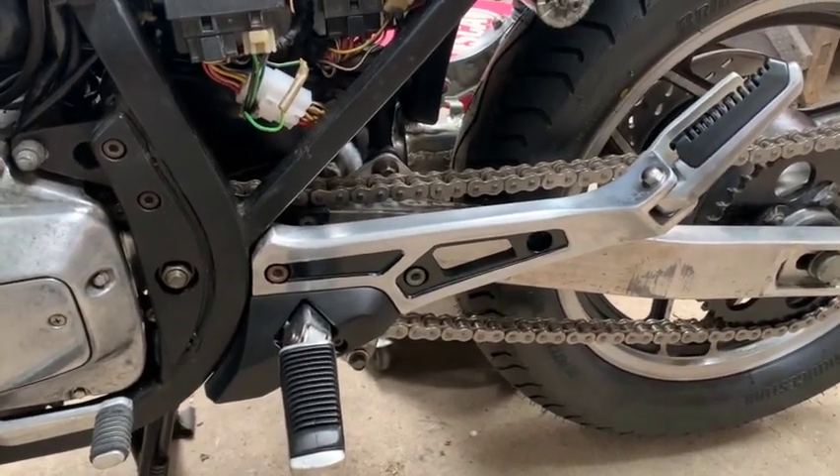So I've finished the rear foot peg assembly, which, uh, turned out quite nicely.